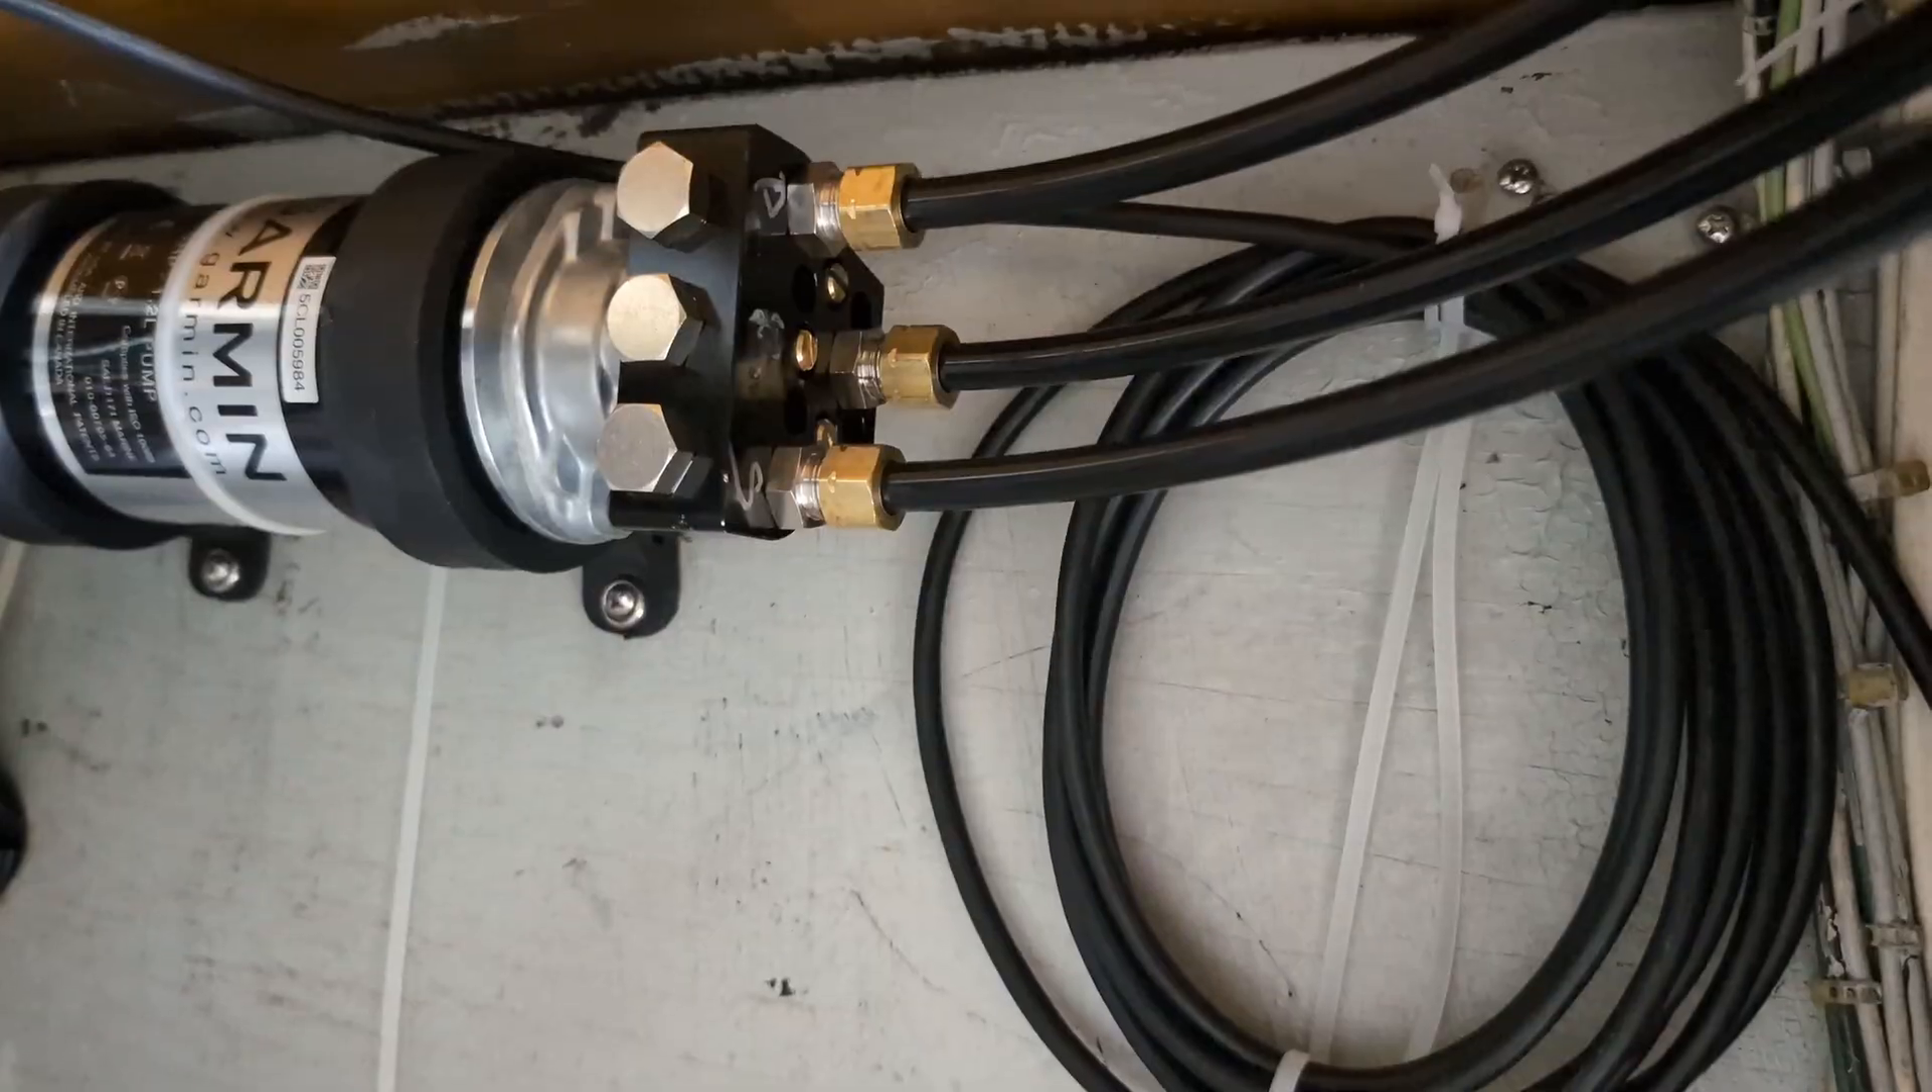Okay so I have the hydraulic lines connected here.